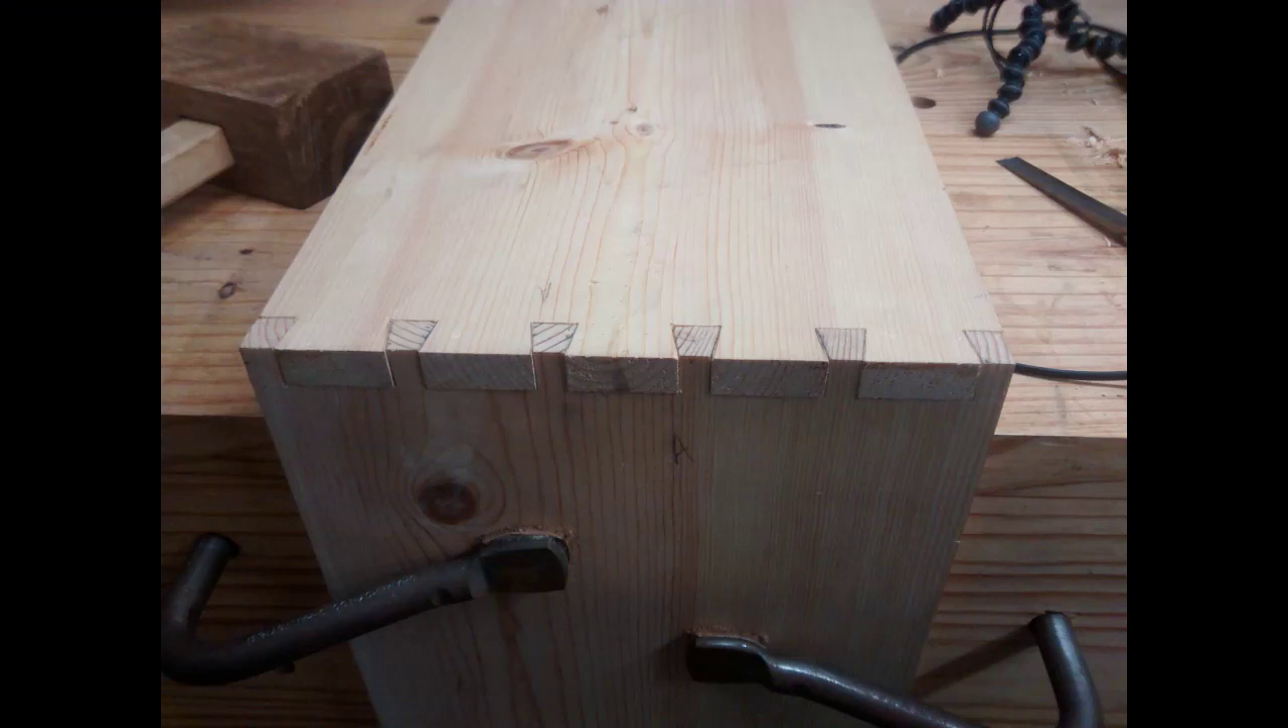So here's a shot of the dovetails assembled. They worked out pretty well.